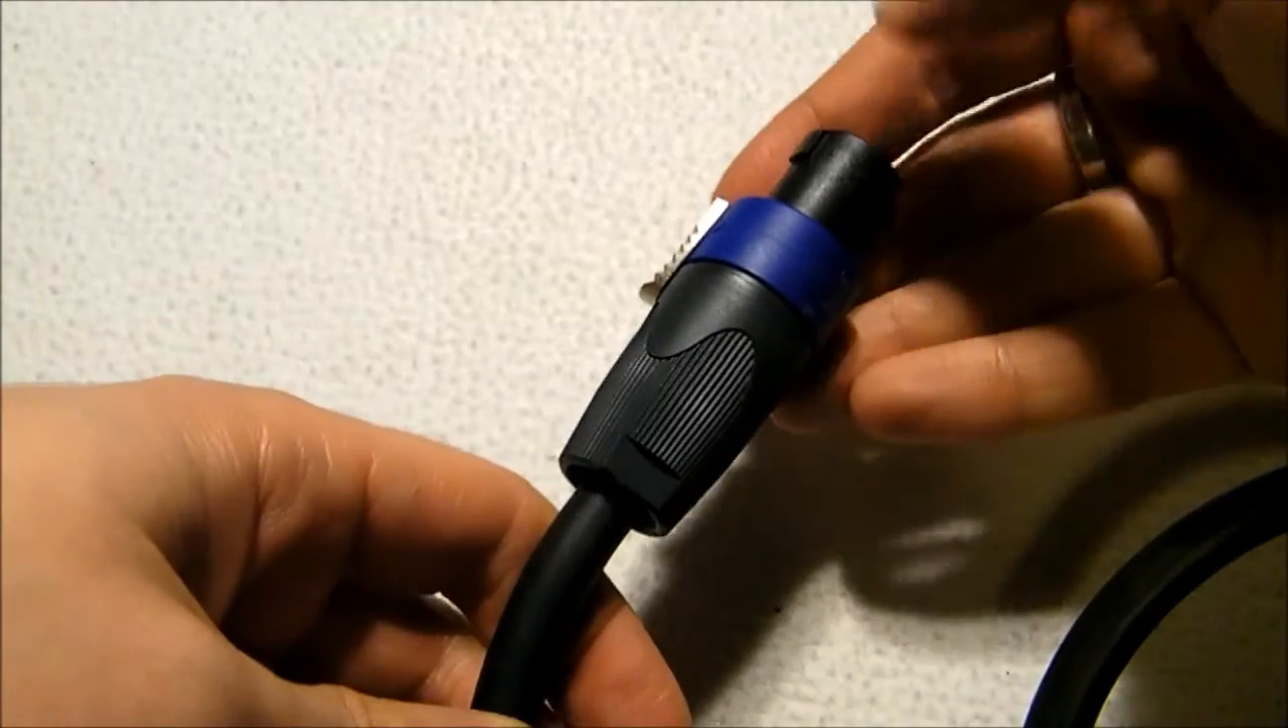And then, you just simply get your outer shell on there. And, there's your connector.